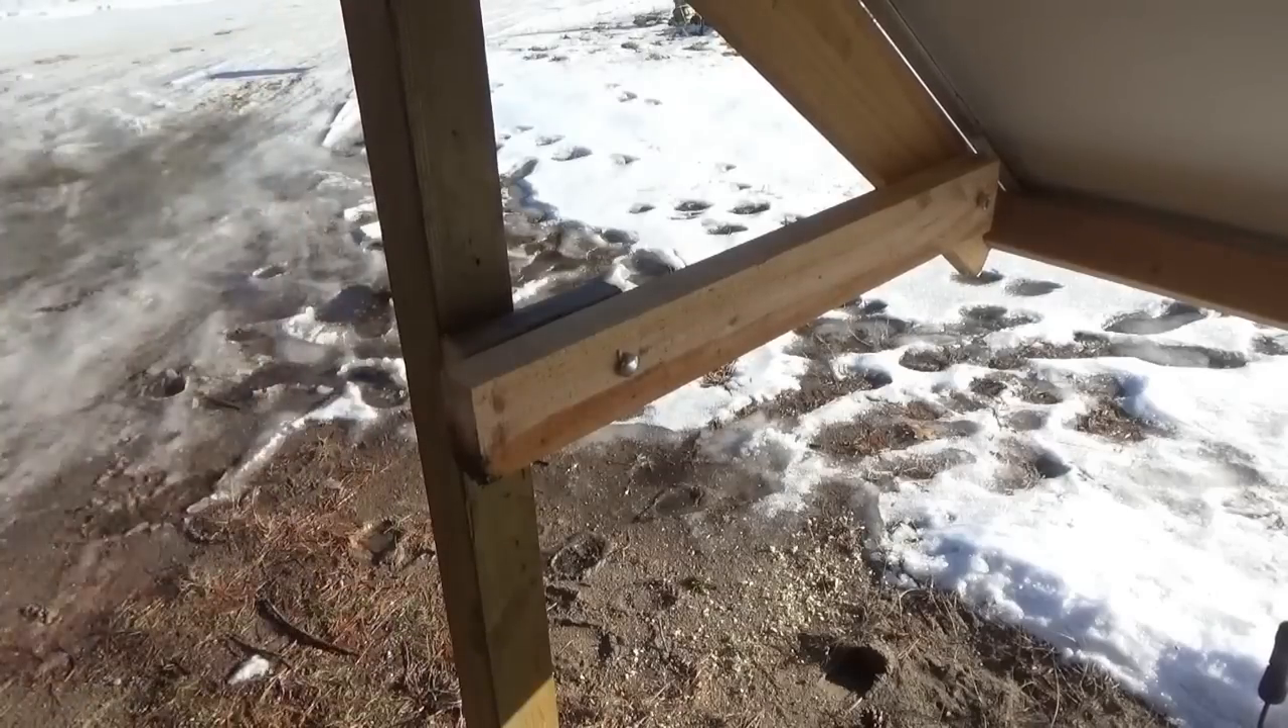Pin is in.